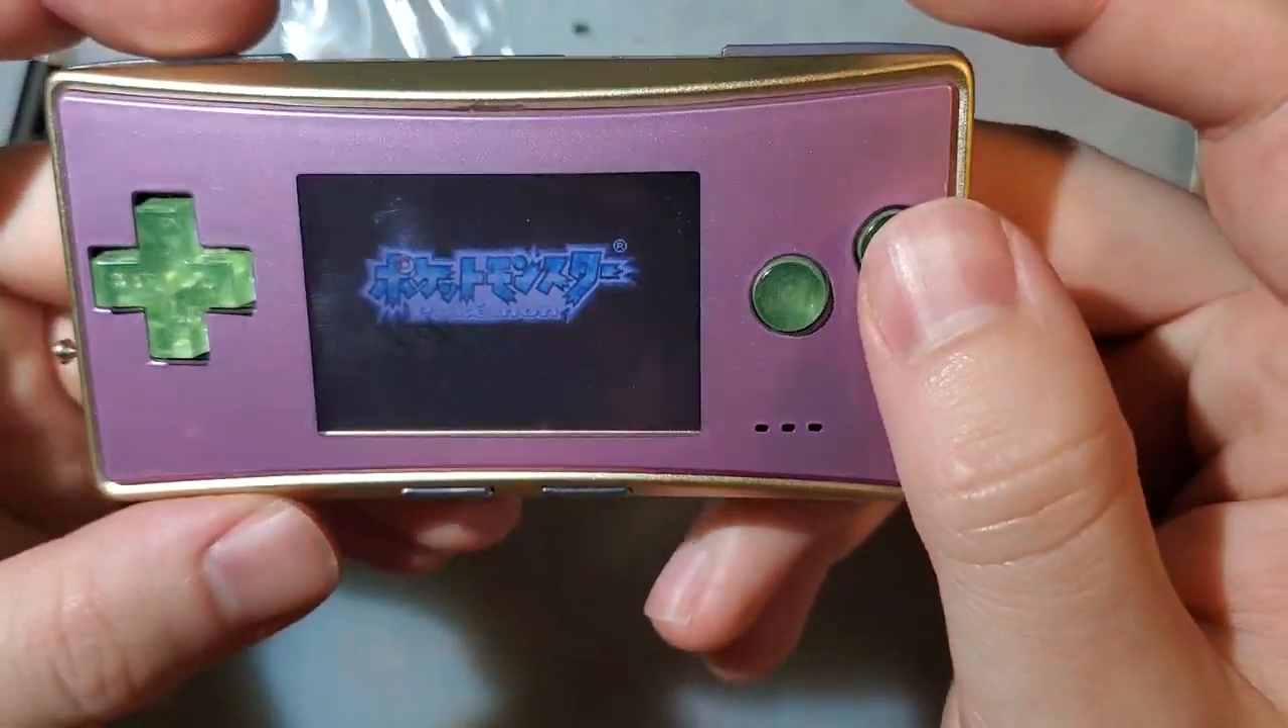So the faceplate actually fits on the shell pretty decently no complaints there.